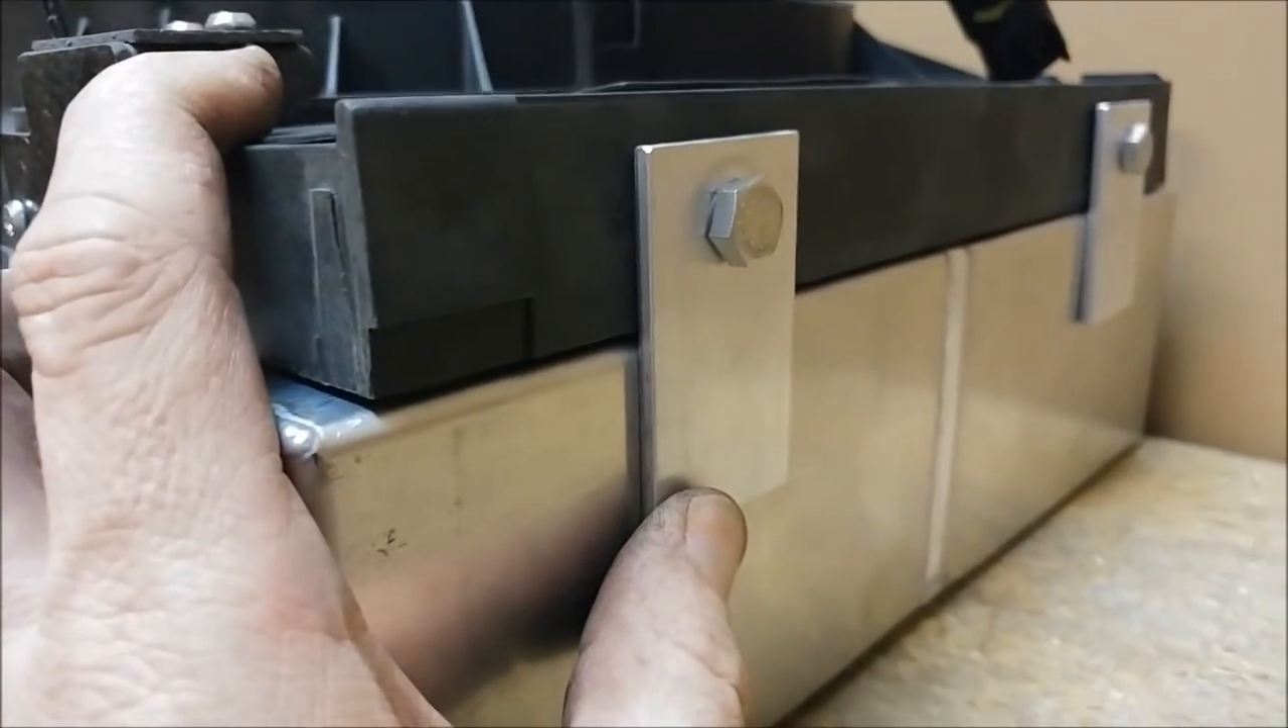You can see I've got those little tabs there bolted on there.